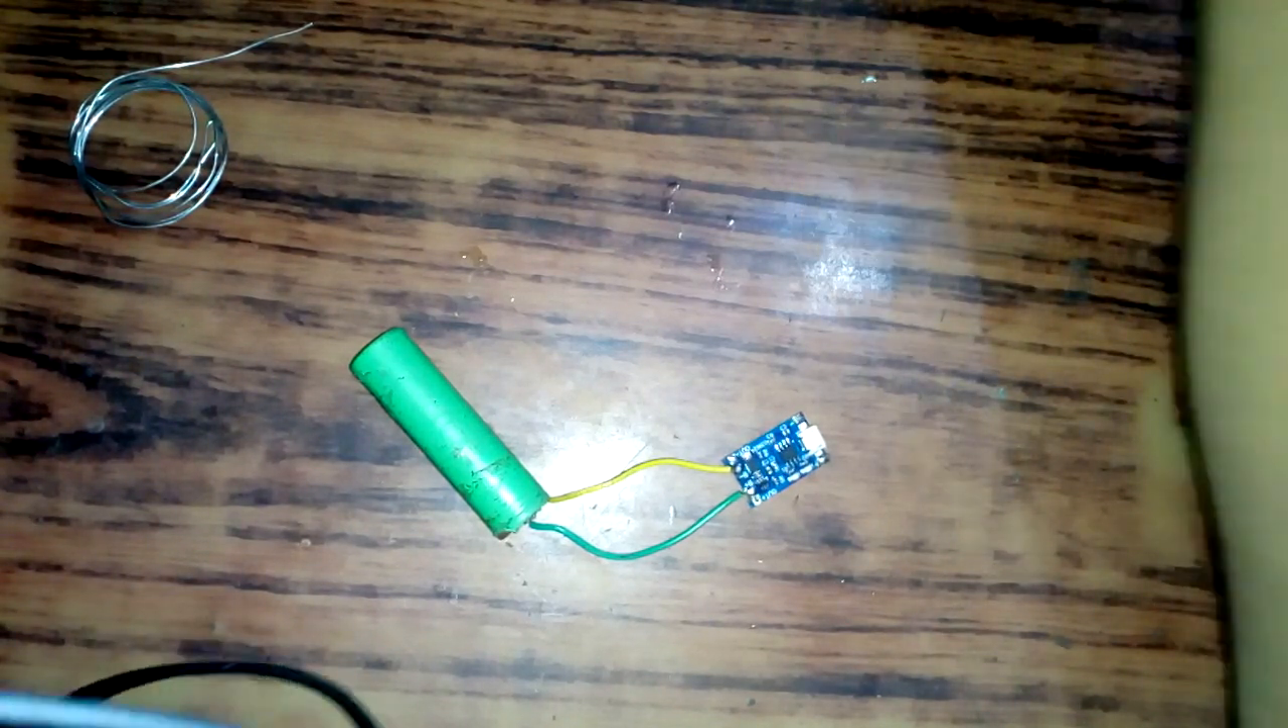So until now I have connected the battery I haven't connected the load yet.